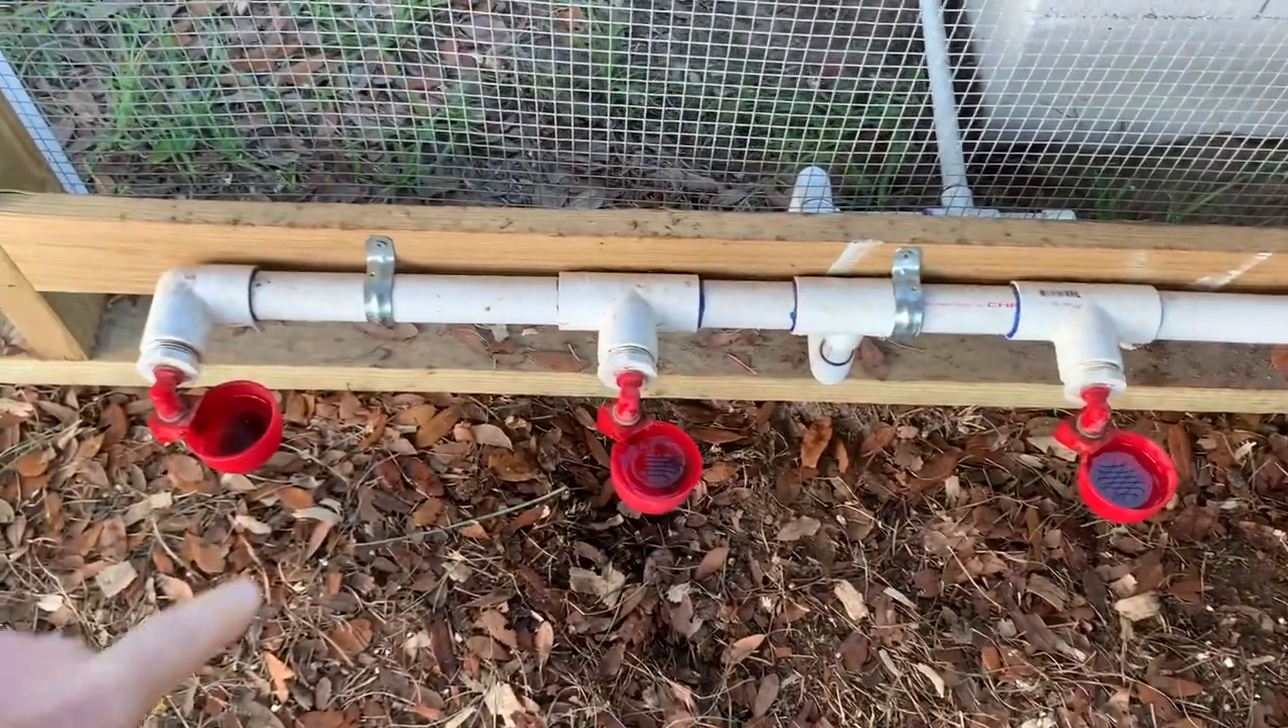So here's the header for the watering system. It's all glued together and installed.